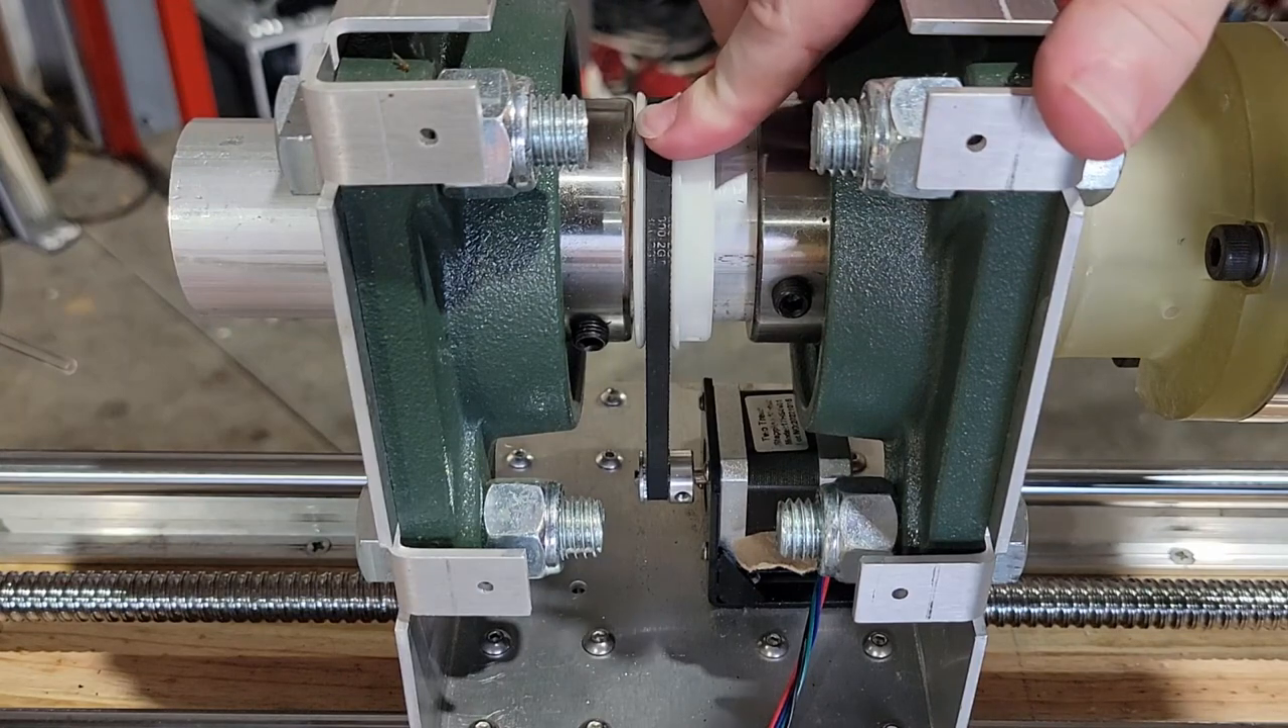Here inside the headstock you can see I have a 3D printed pulley that's mounted around the bore of the lathe just like I designed in CAD.